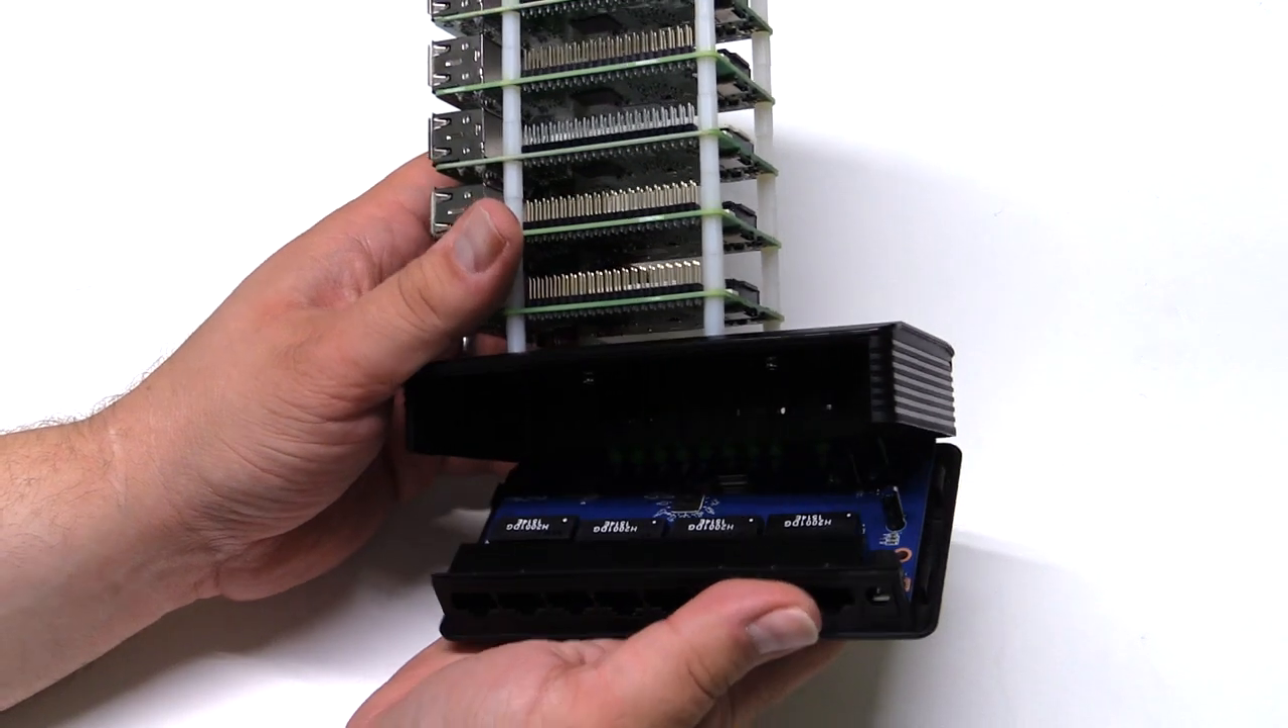Now that the Pi's are stacked, it's time to close the switch case back up.